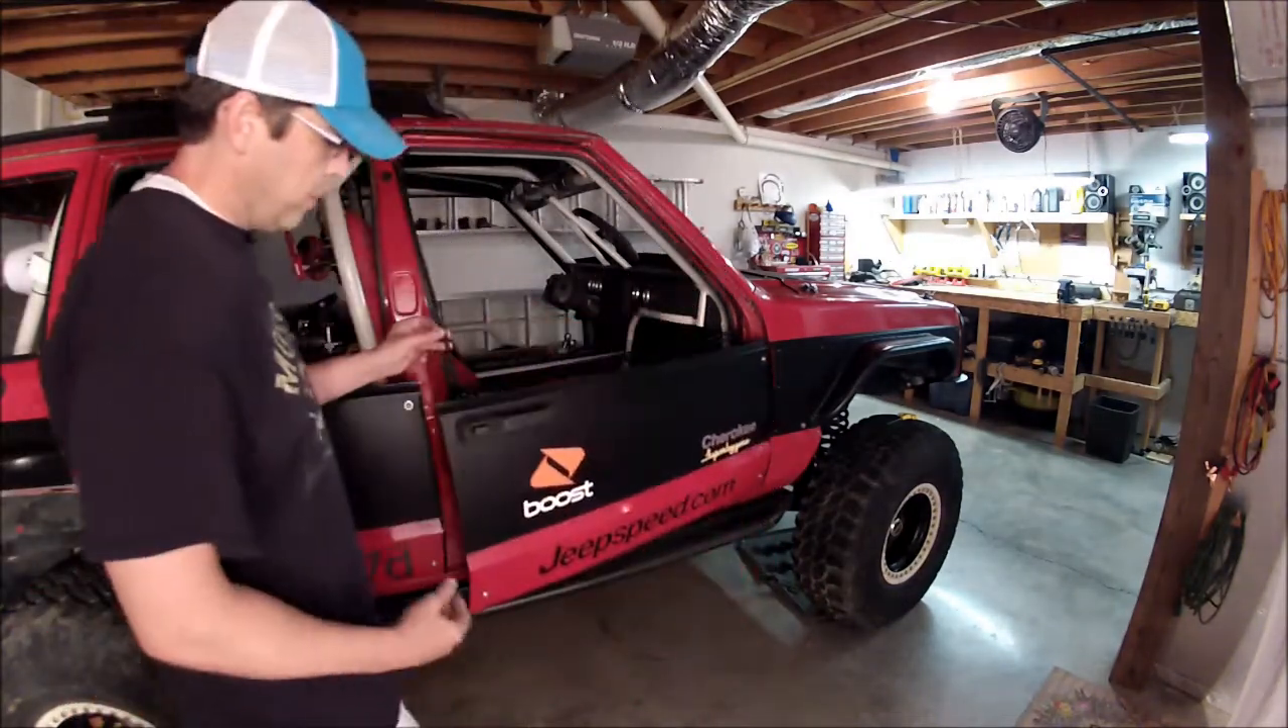We've got the door mounted now and the skin mounted to the door frame.